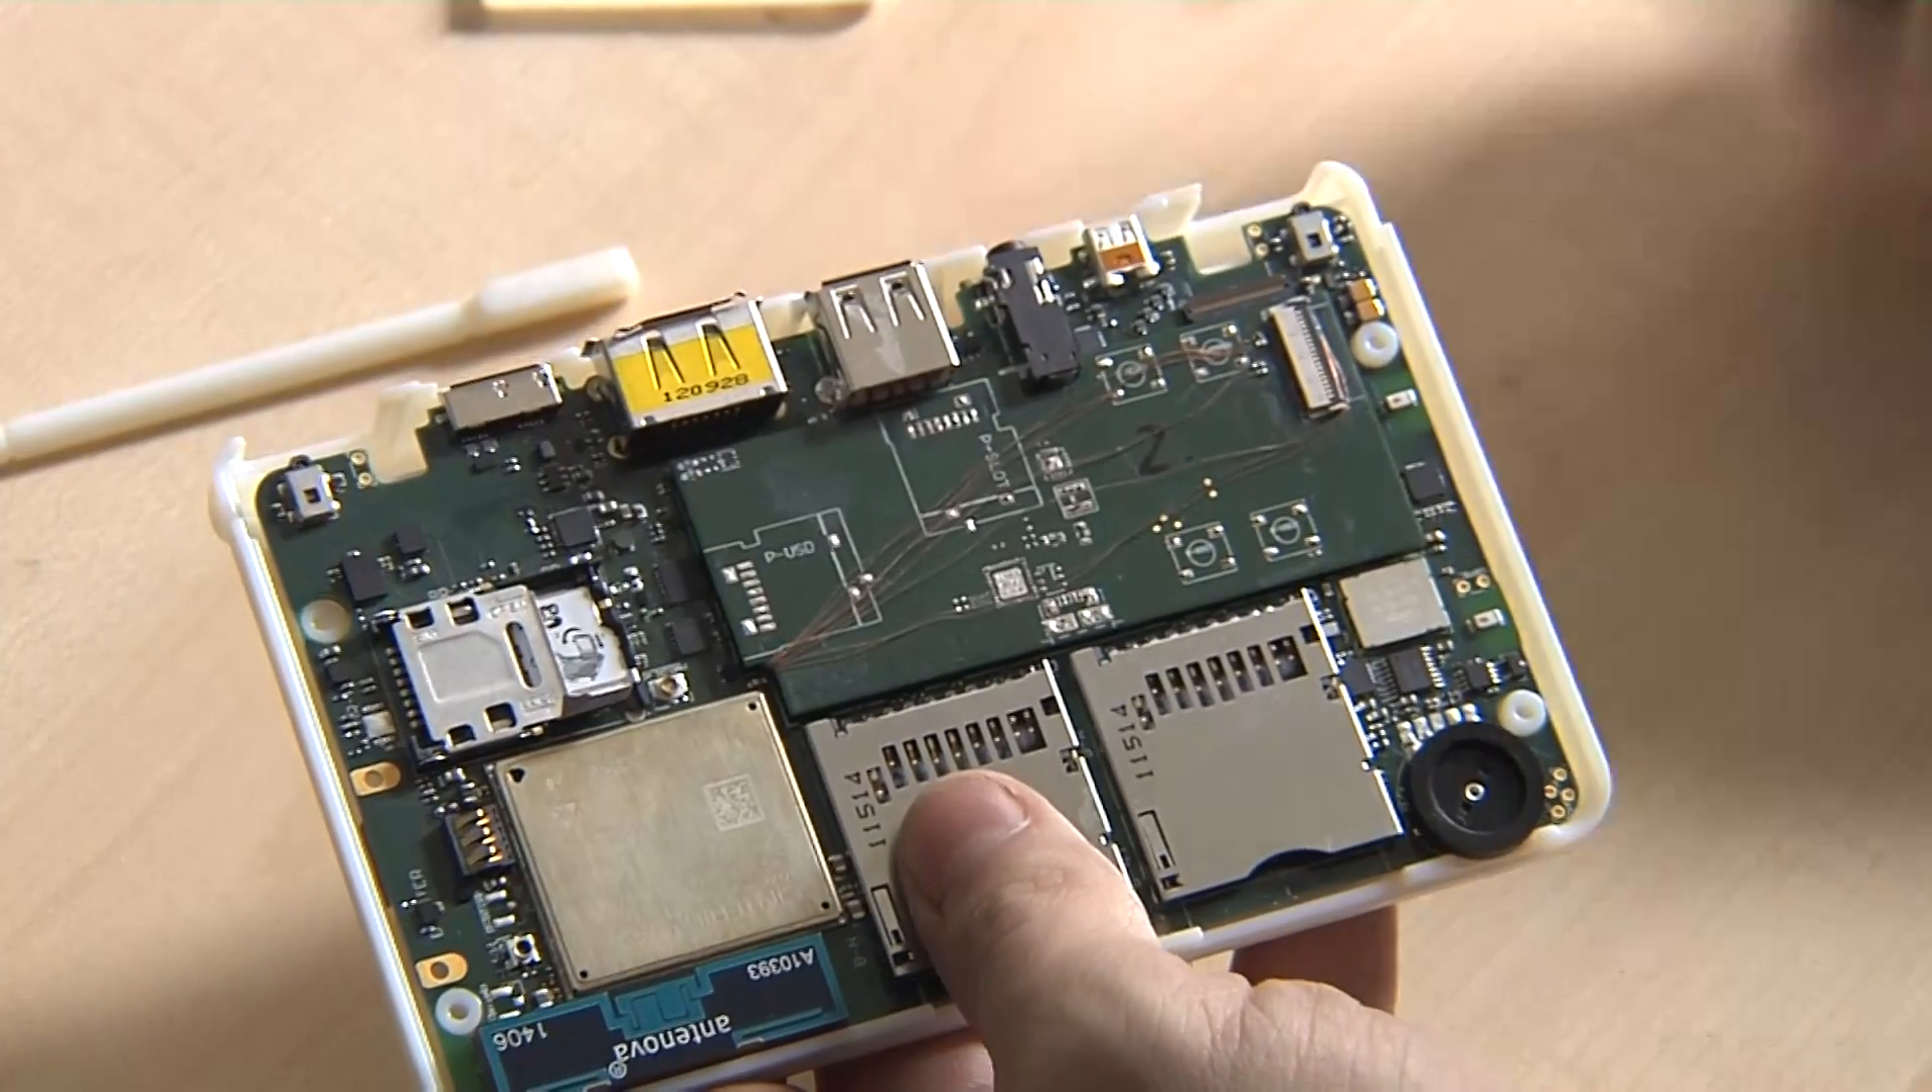And the PCB is already inside the case.